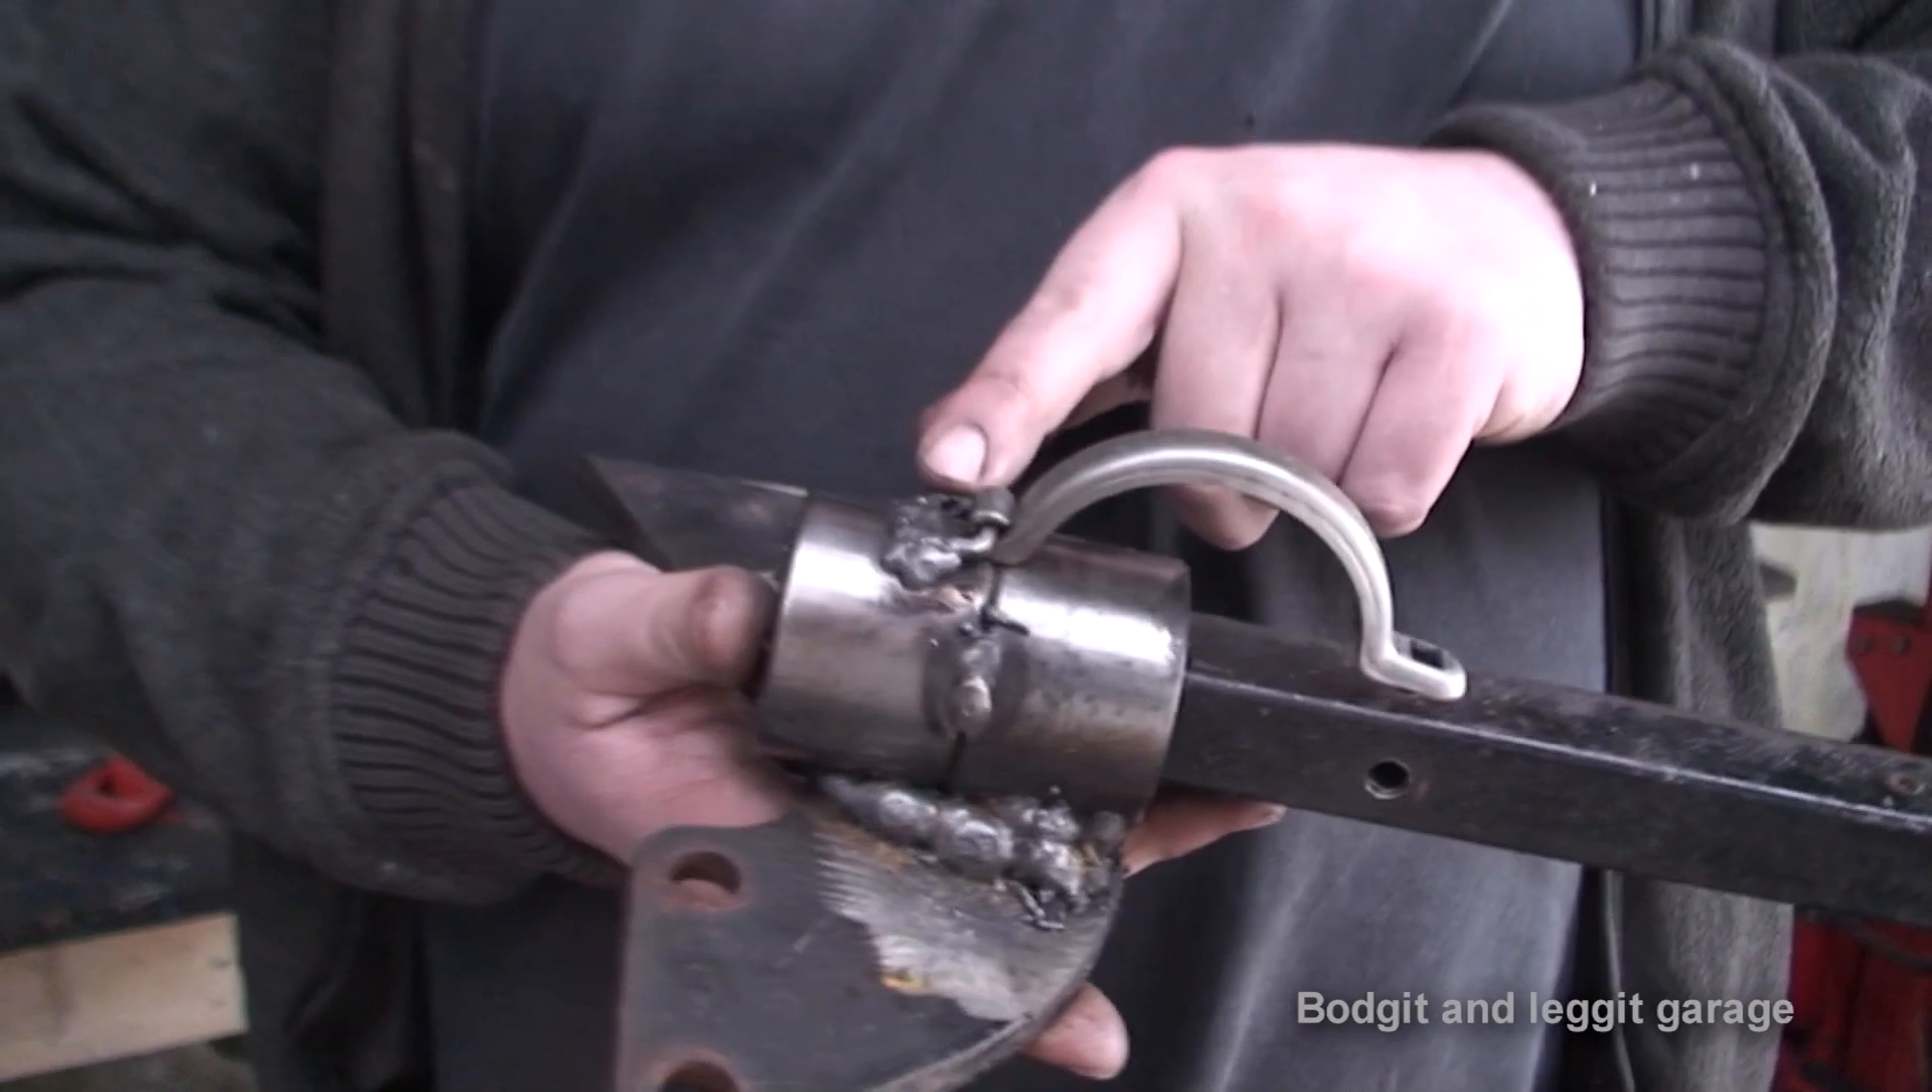This is an old exhaust clamp which I've welded on to the bearing so it just comes like that.